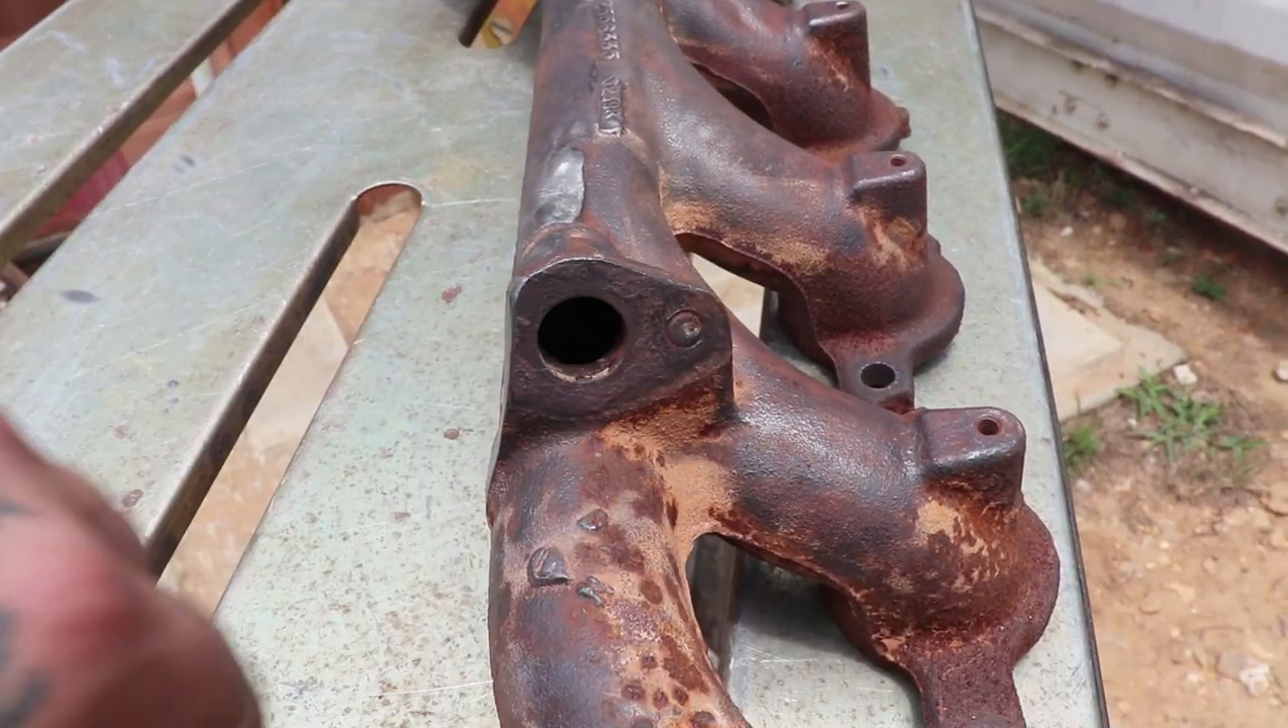I still have to come plug this hole here.